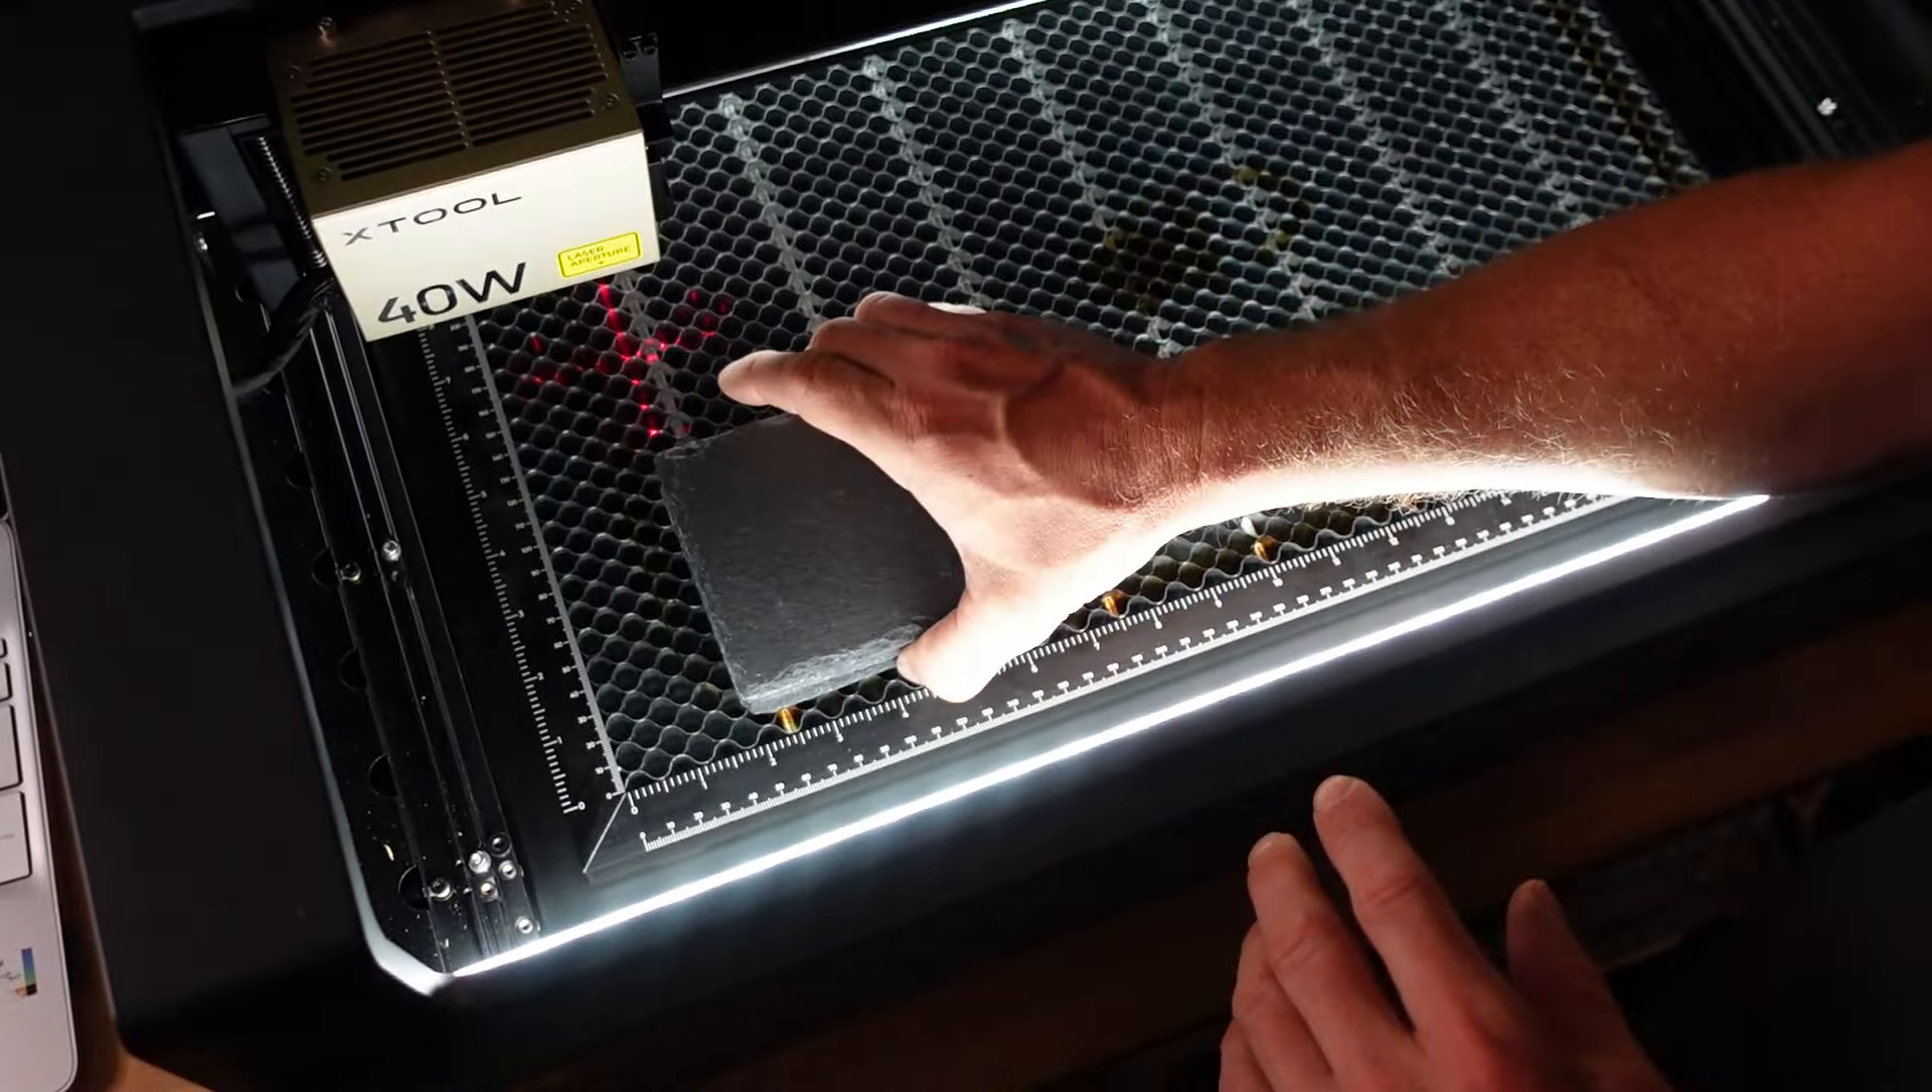So we put the tray back in, and now we've got our honeycomb.